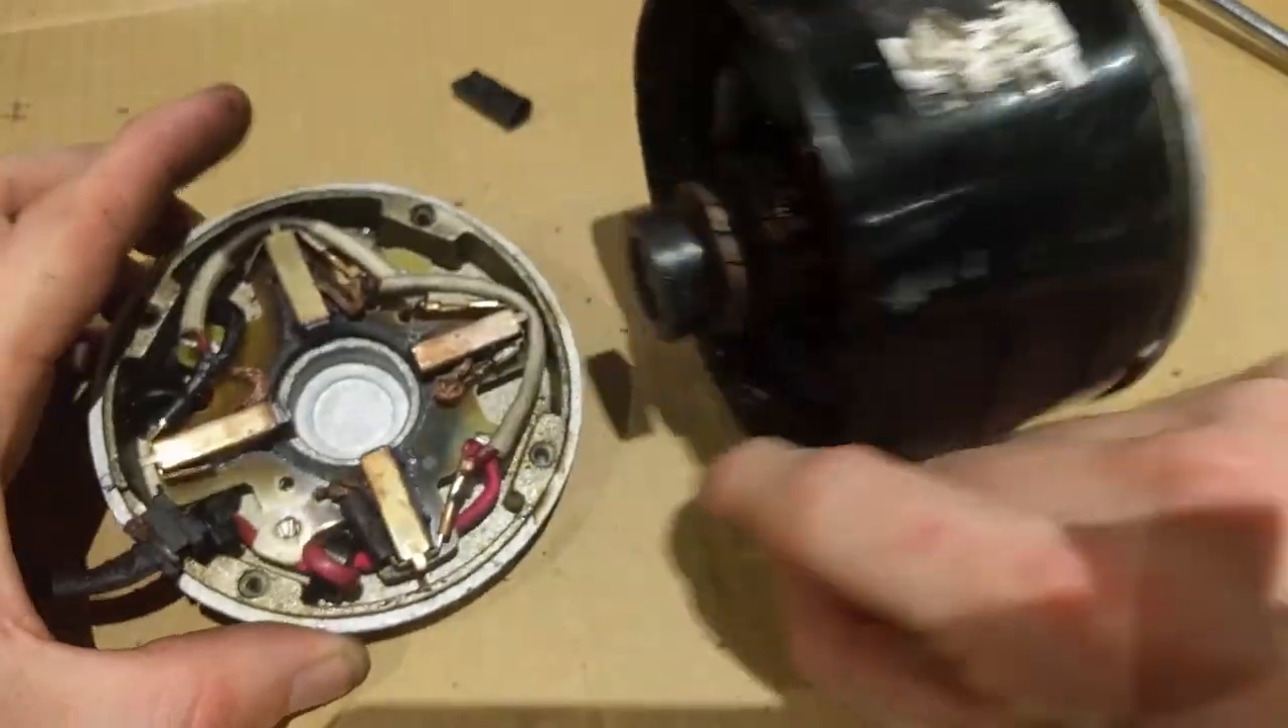All right, so we've got the back off. We can see our four brushes.